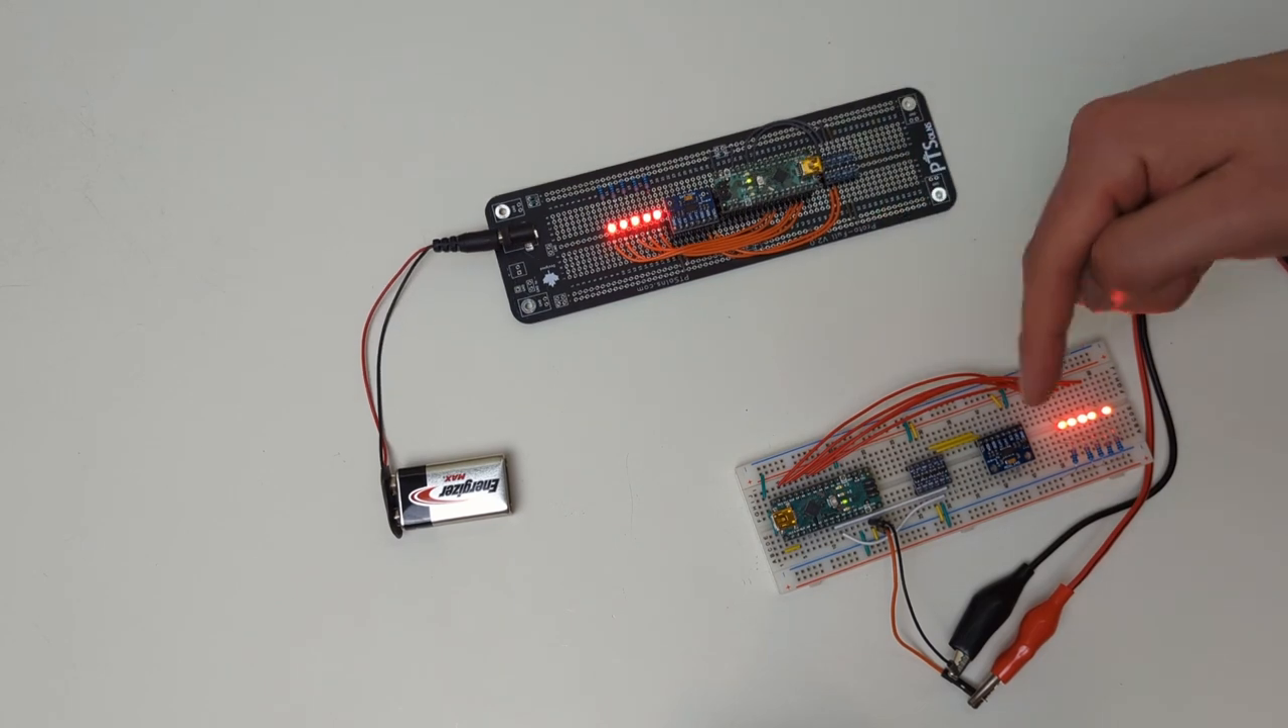We transferred successfully the circuit from the breadboard over to the prototyping board.